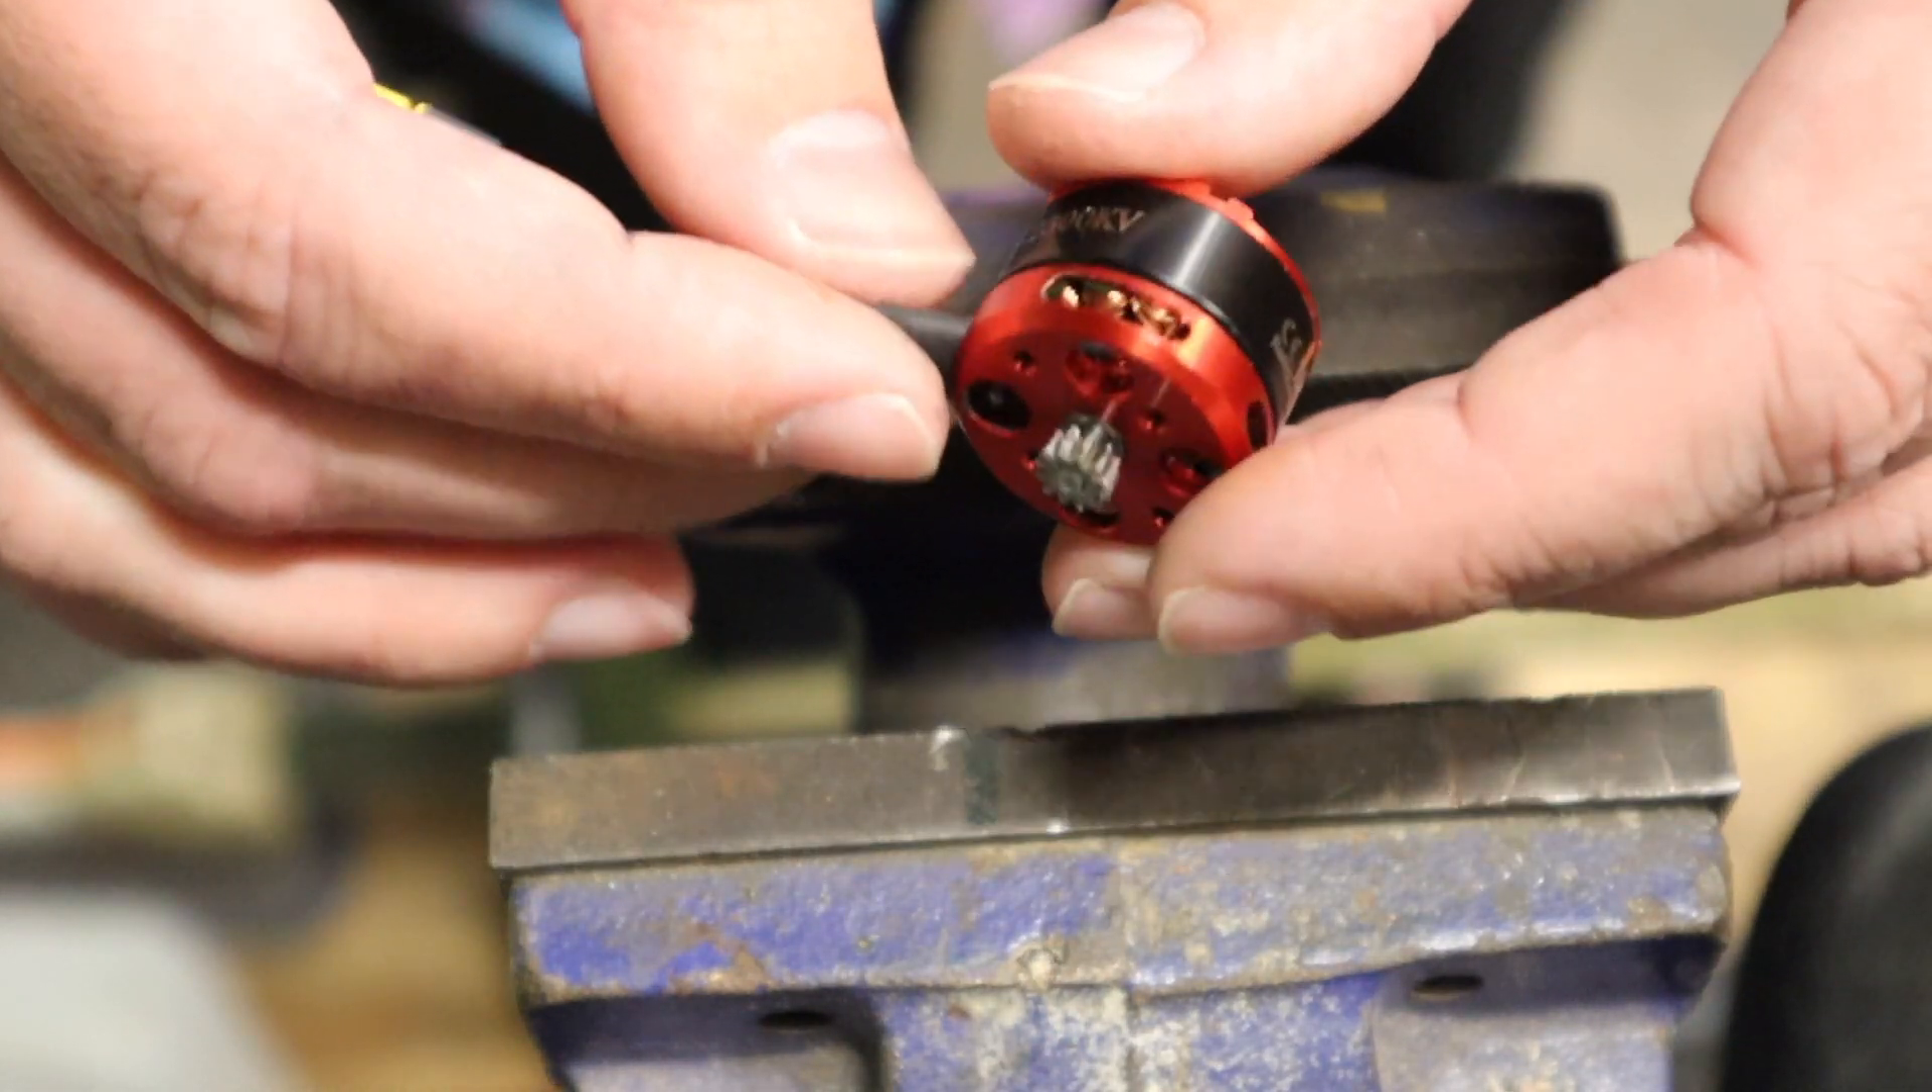So there we have it we have now got the pinion gear onto the brushless motor.